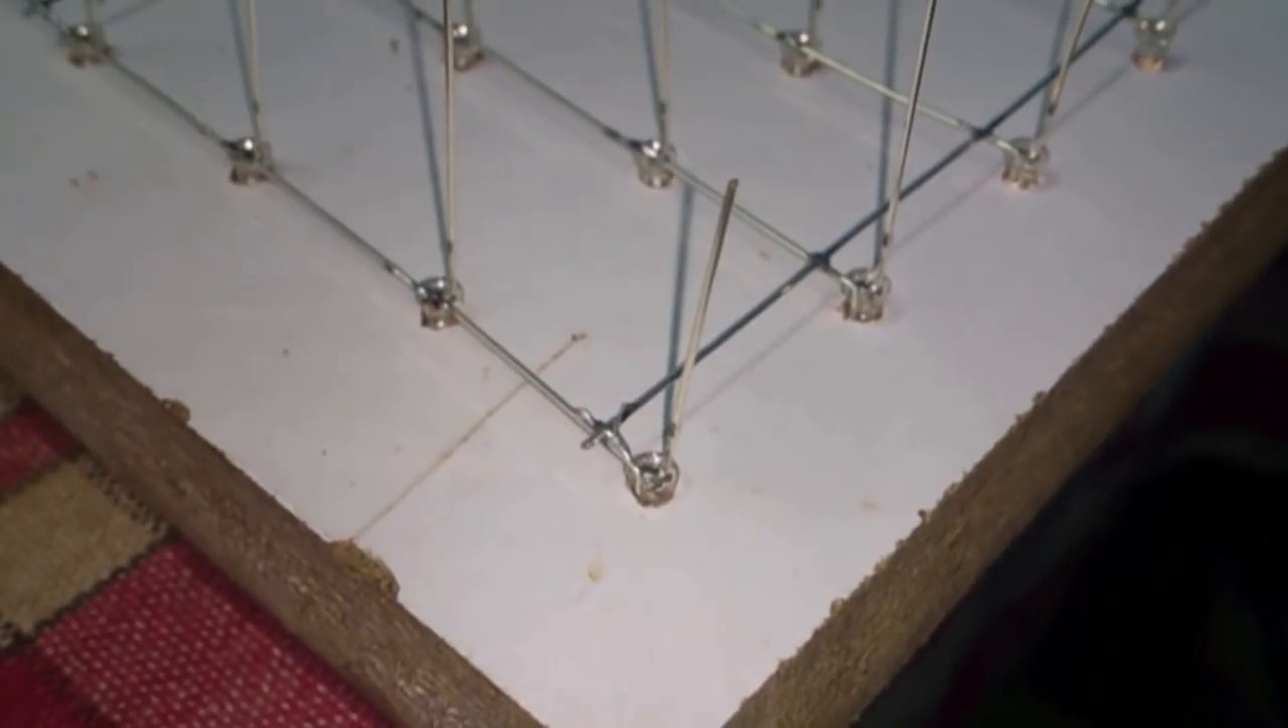Then I took a single stranded wire, stripped the insulation off and I soldered it to make the rail connections.